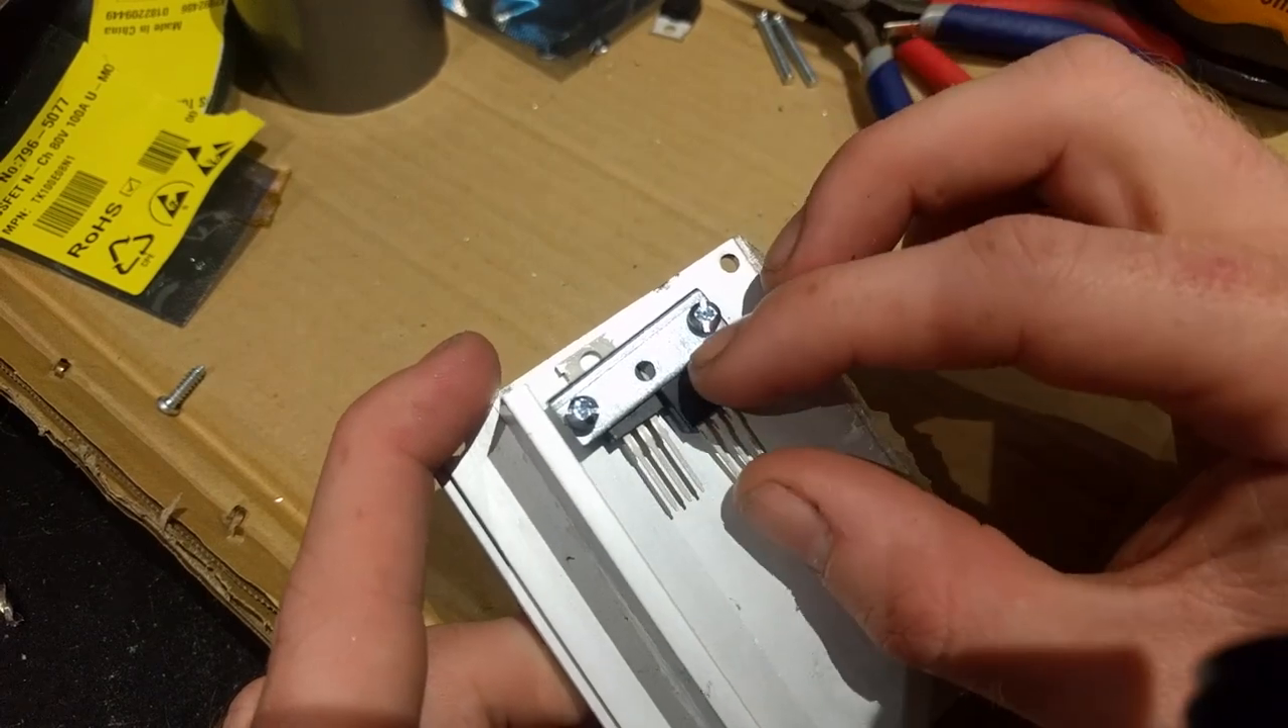I've created this mount on the back of the heat sink where we had some spare space and that's actually really rather tidy.